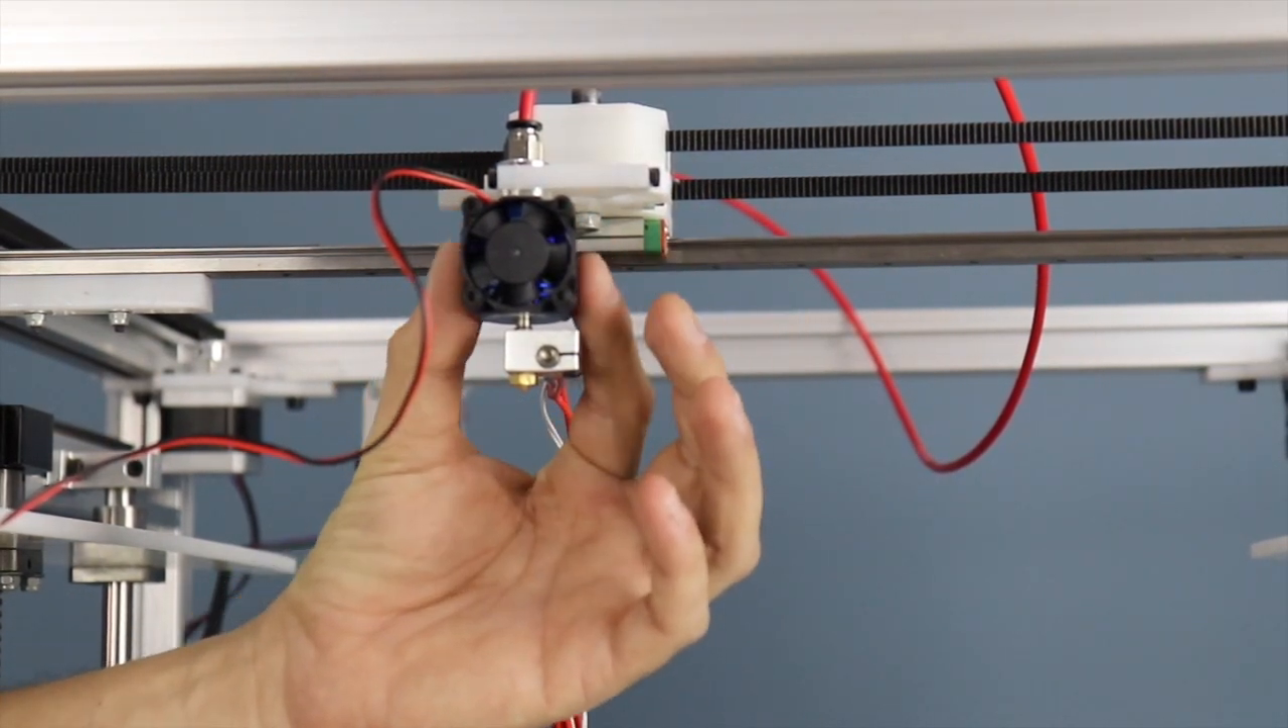Então olha só pessoal, eu já instalei aqui, eu já instalei aqui na máquina um extrusor, tá?